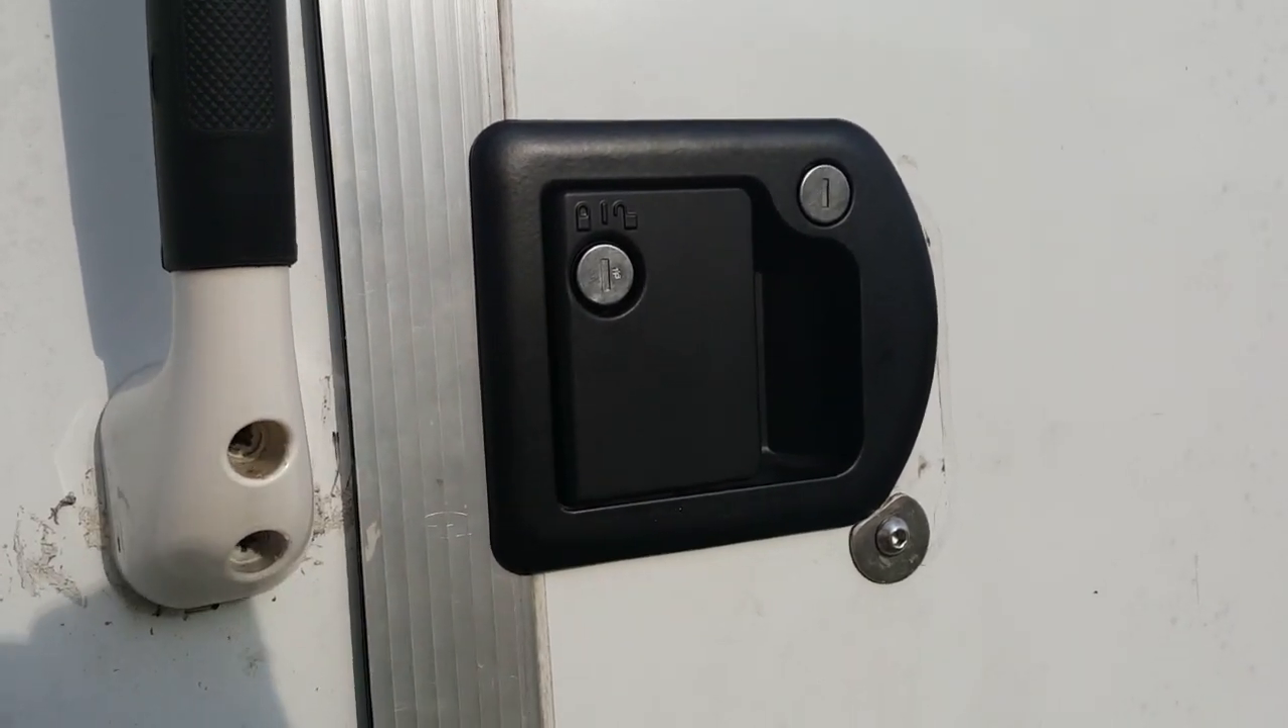Here's the door handle installed already as you can see and so that's the final installation.